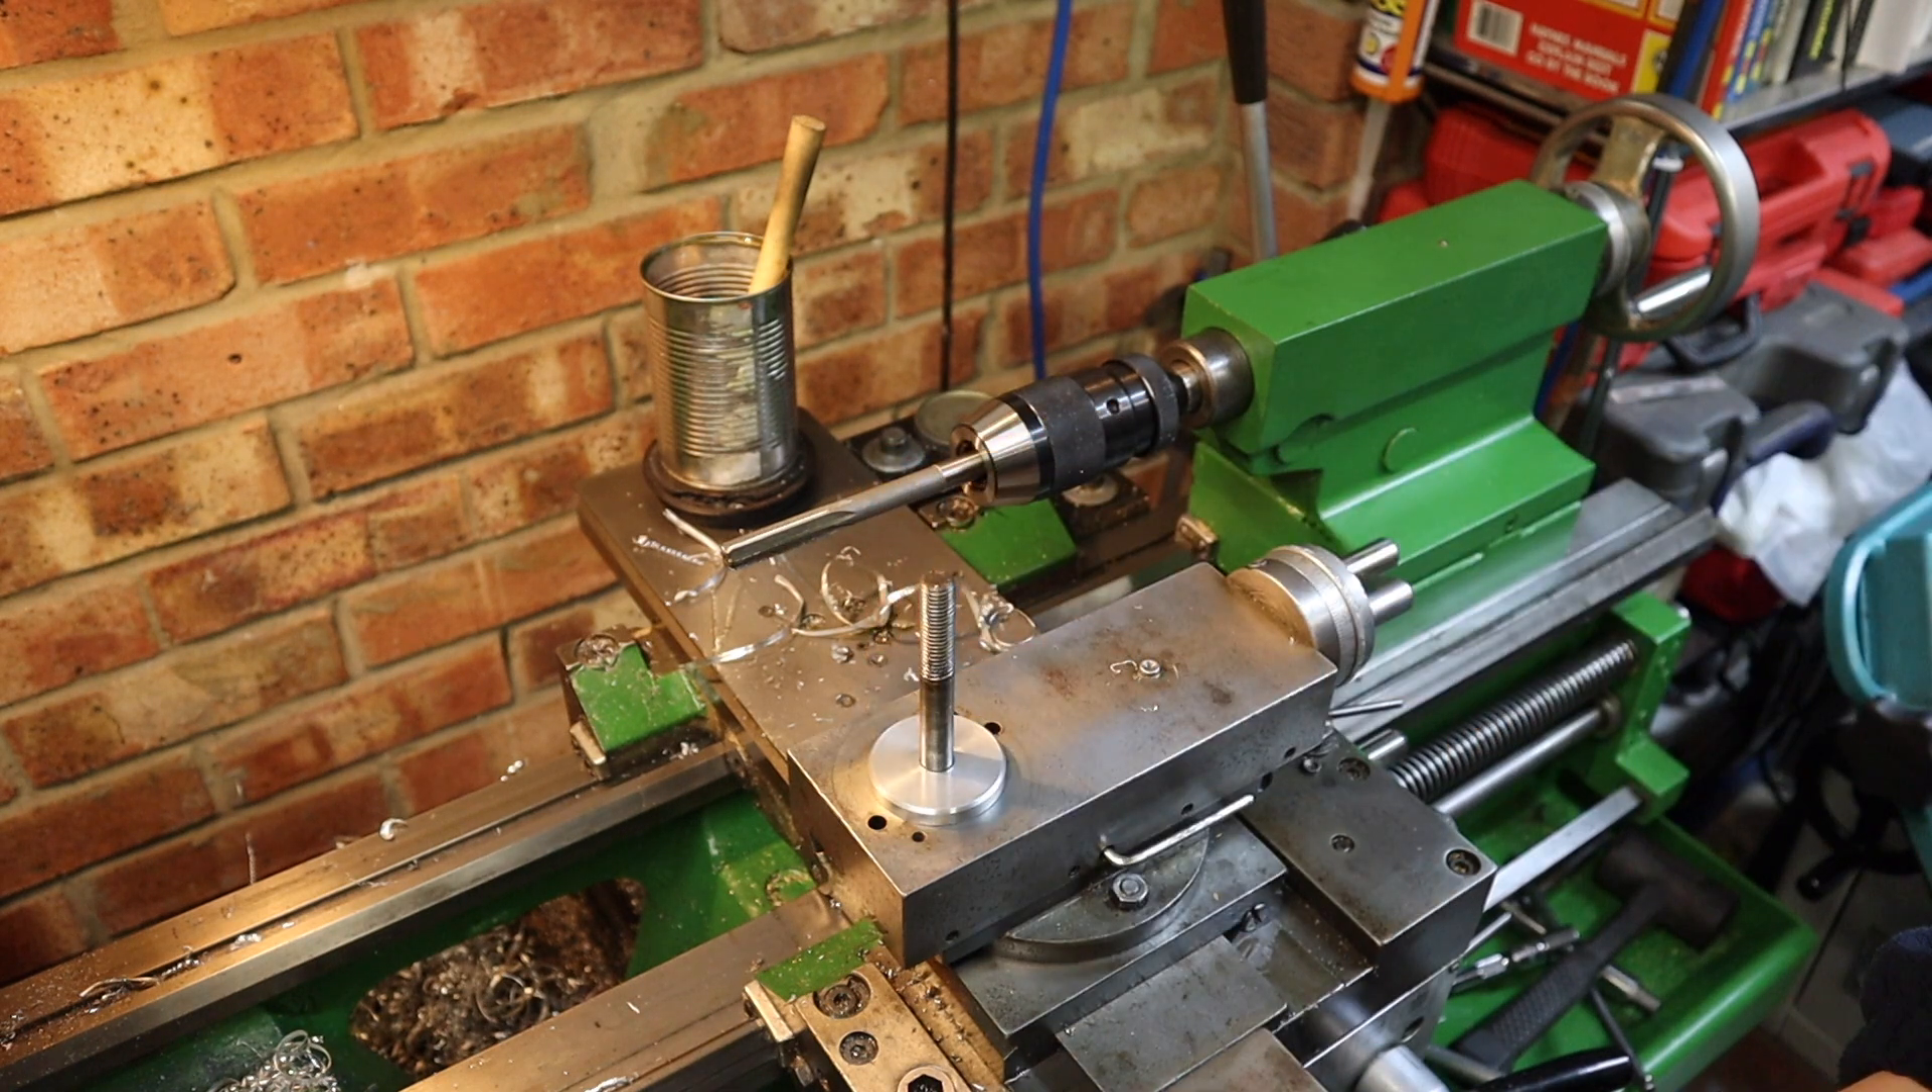Time to test the boss then over the stud and see if it has worked how I thought it would. So it seems to fit over there, it sits over there, lovely.